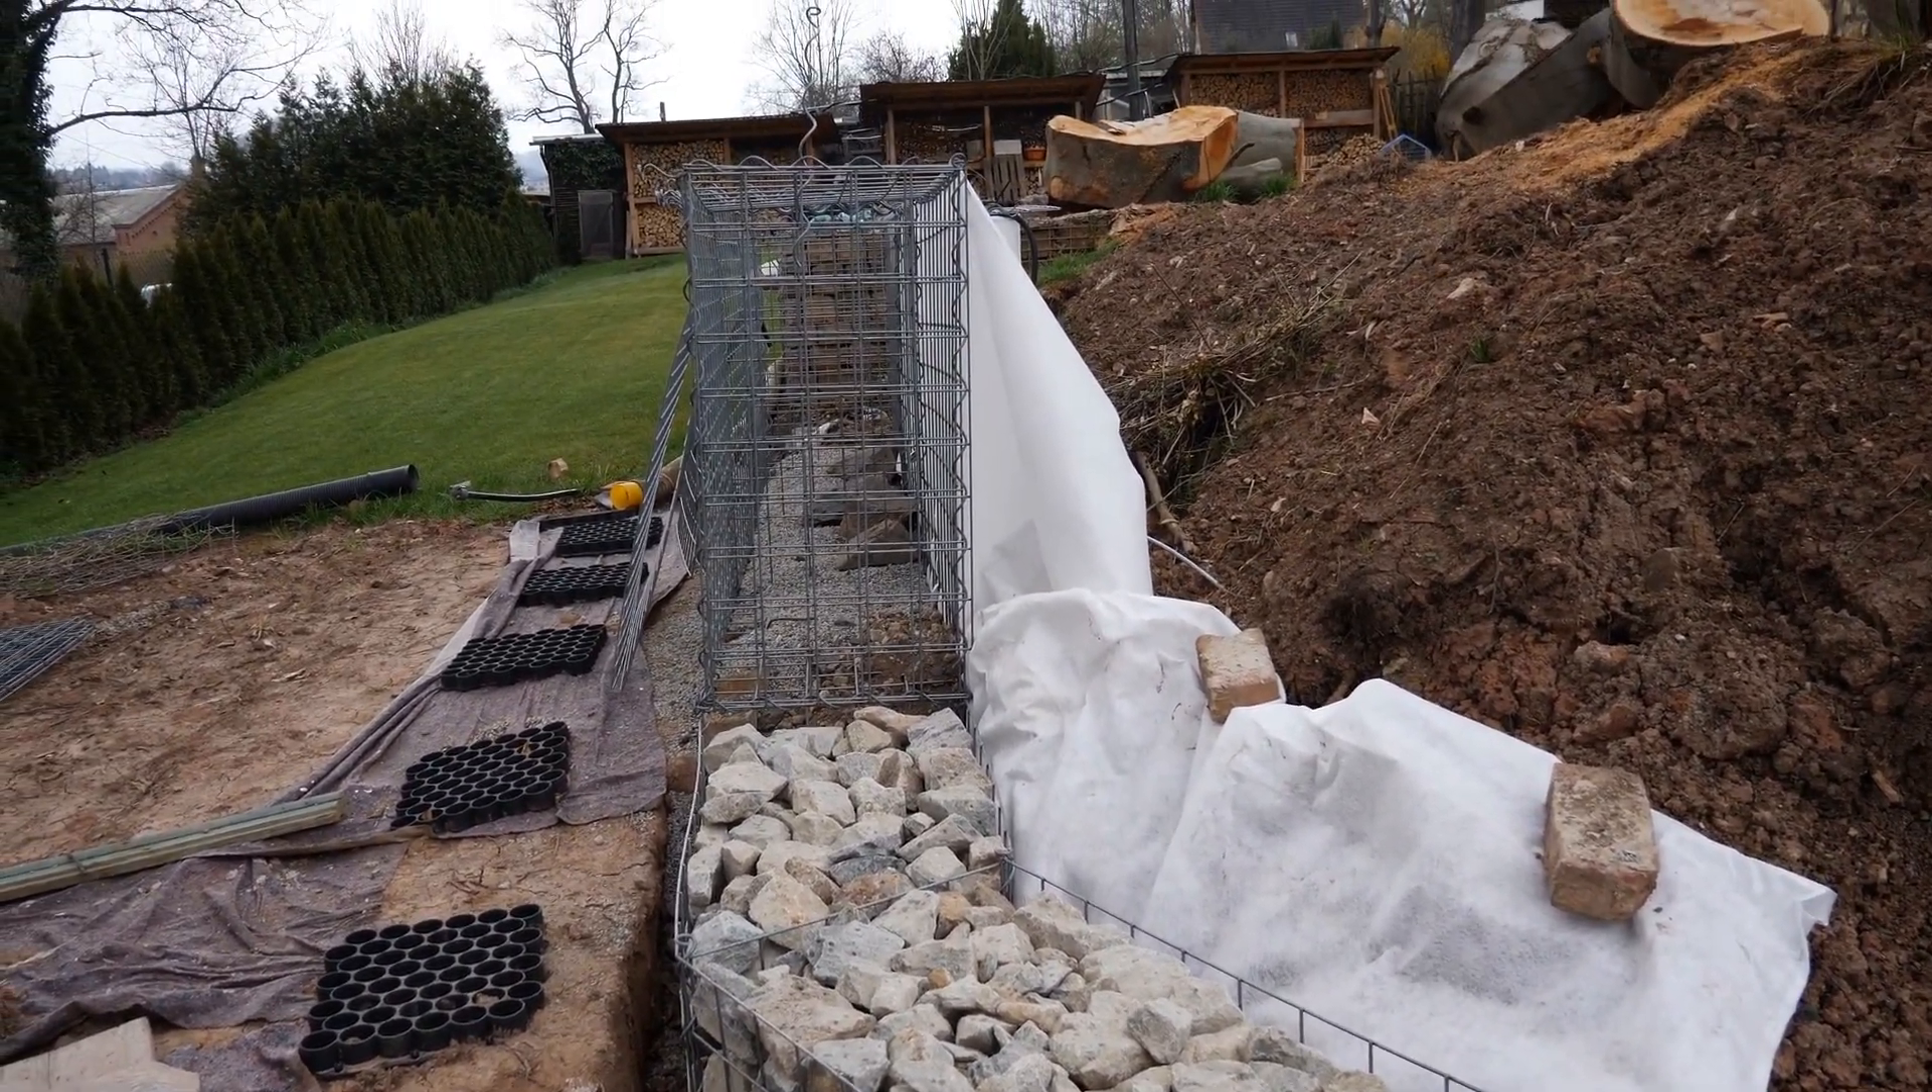The upper baskets there are still empty and are used as a starting point.